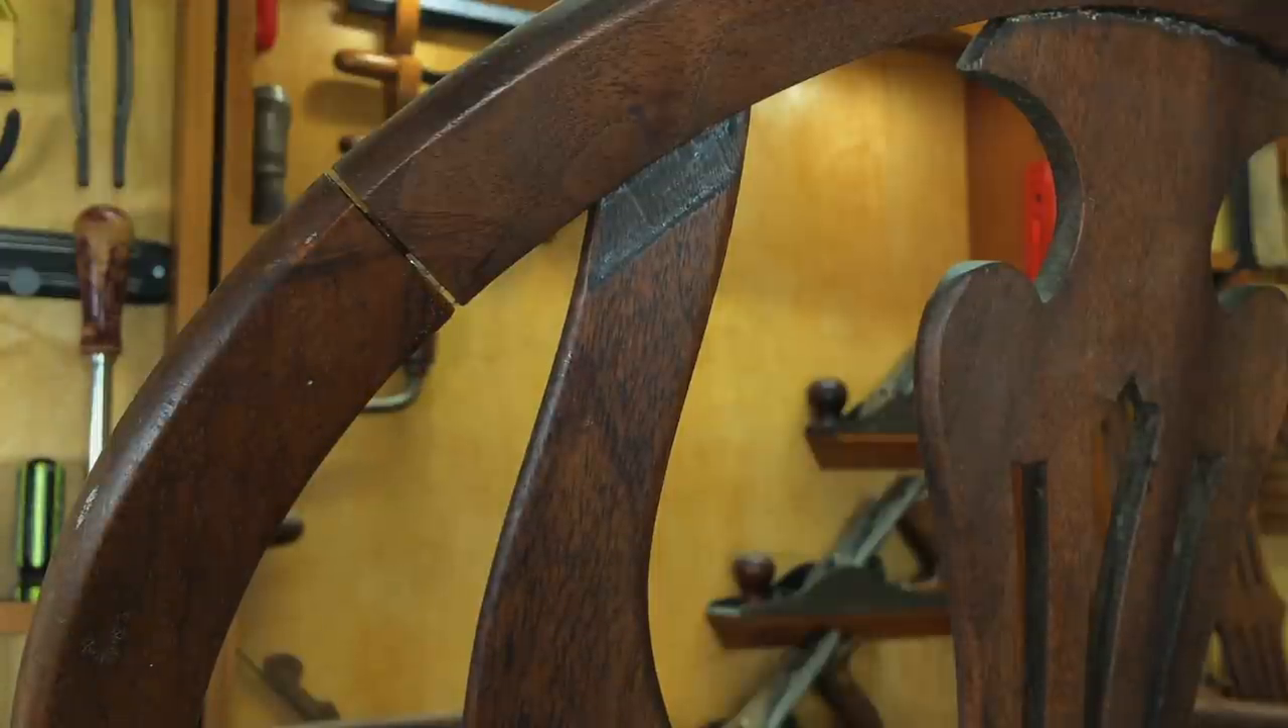The crest rail joint here has opened up.